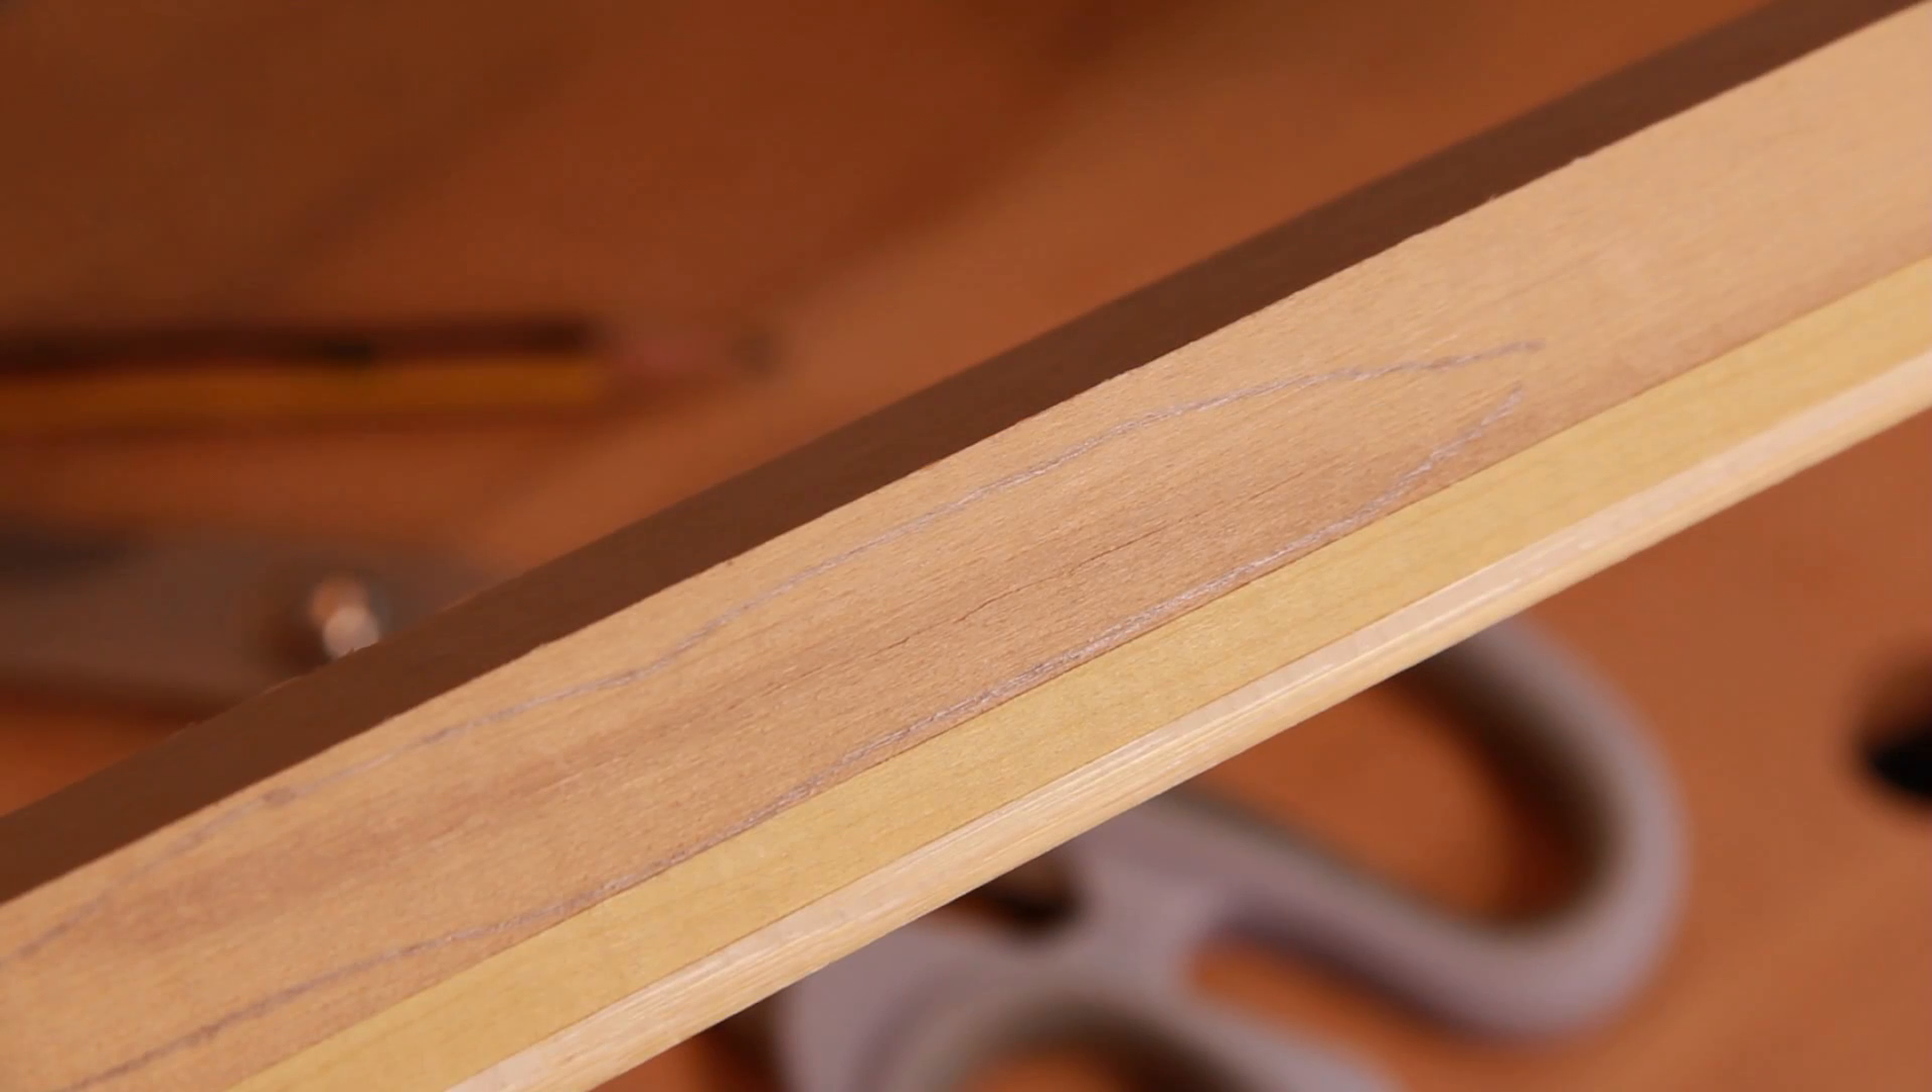Now, one of the arts of gluing up staves is getting all those pieces nicely glued together with no thick glue line and no gaps, as this one is.